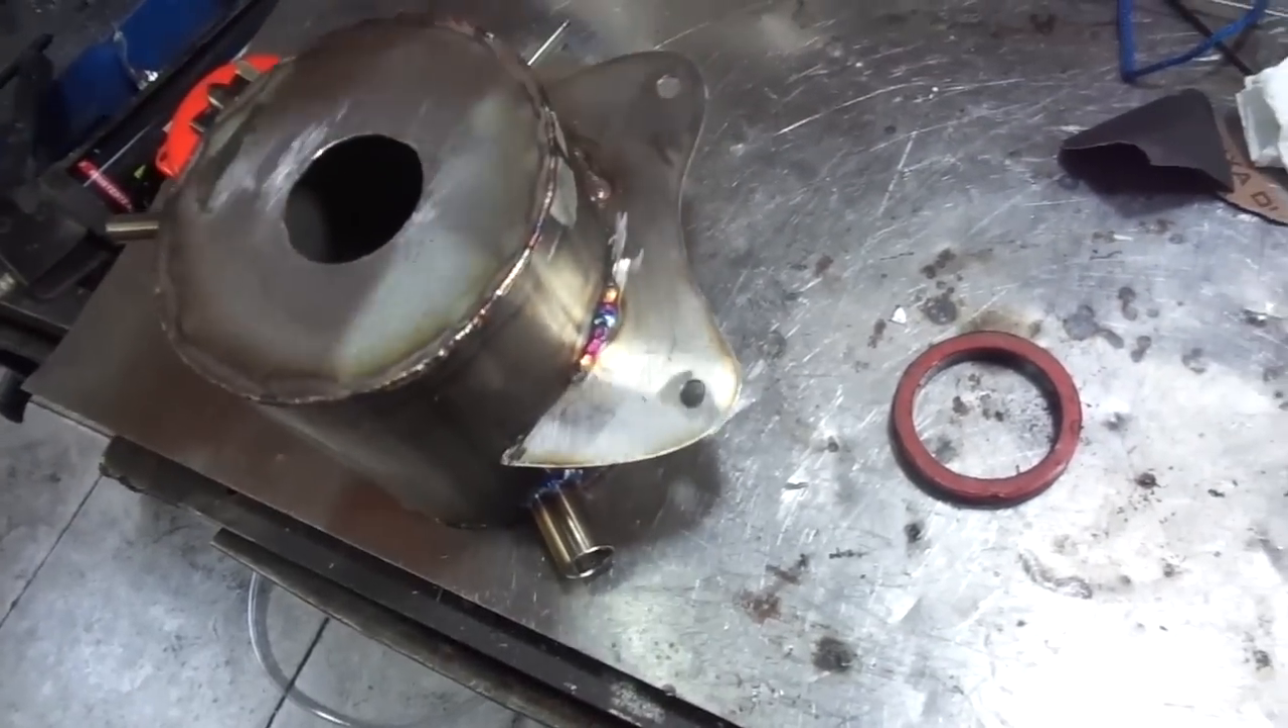Casi Lo tengo todo soldado Solo me falta Pegarle la rosca Alrededor de este agujero.